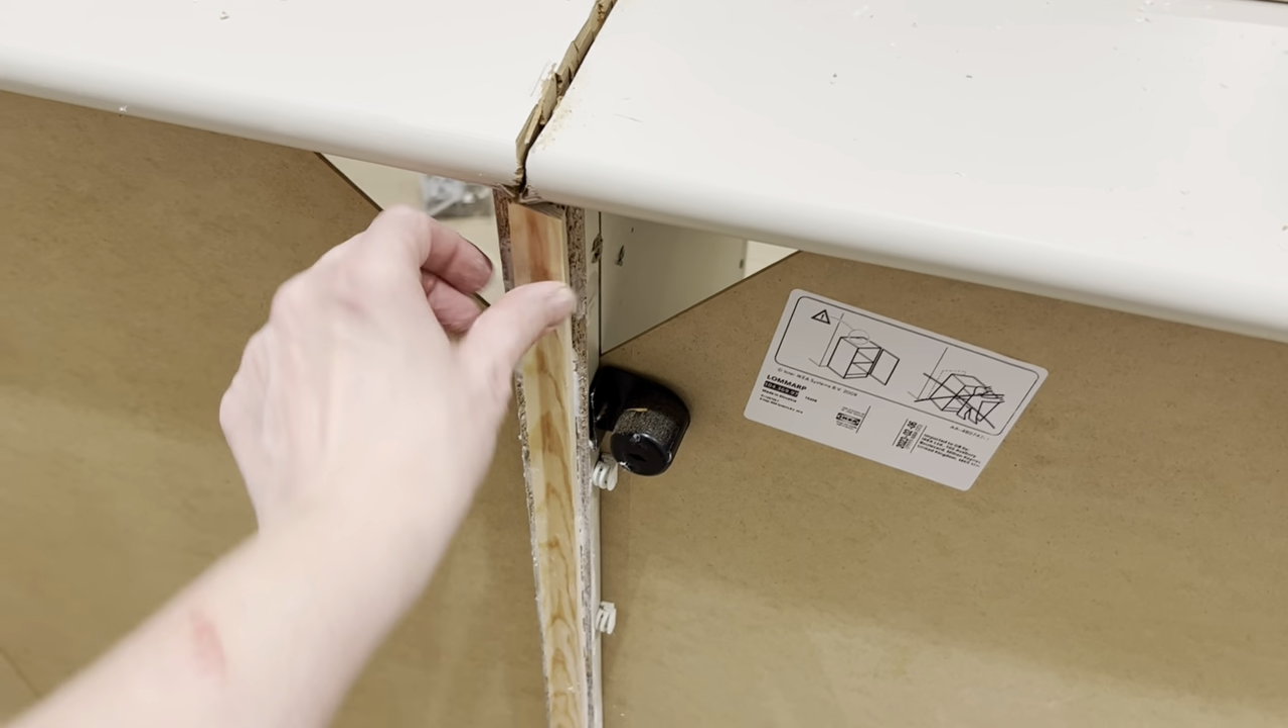Um i've just glued a strip on here just to cover the the join um and then i've sort of screwed it through the top here and underneath and it's pretty solid.